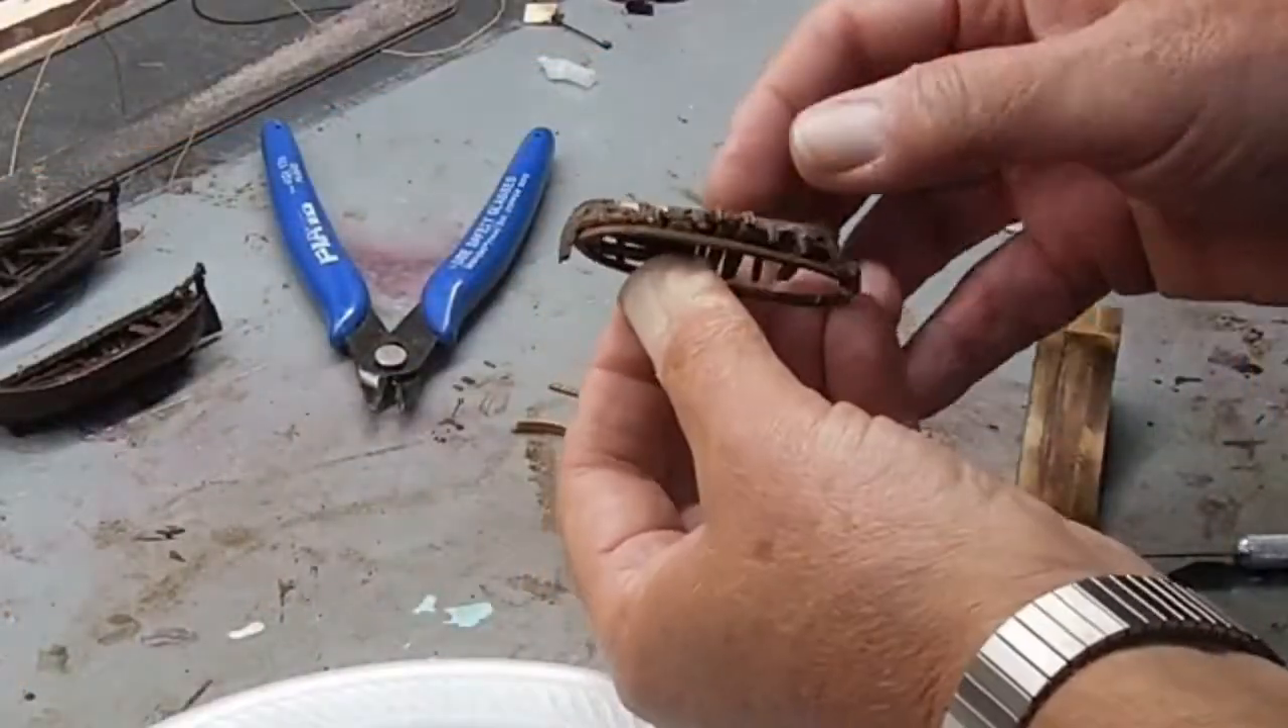I've finished the framework on the lifeboat.